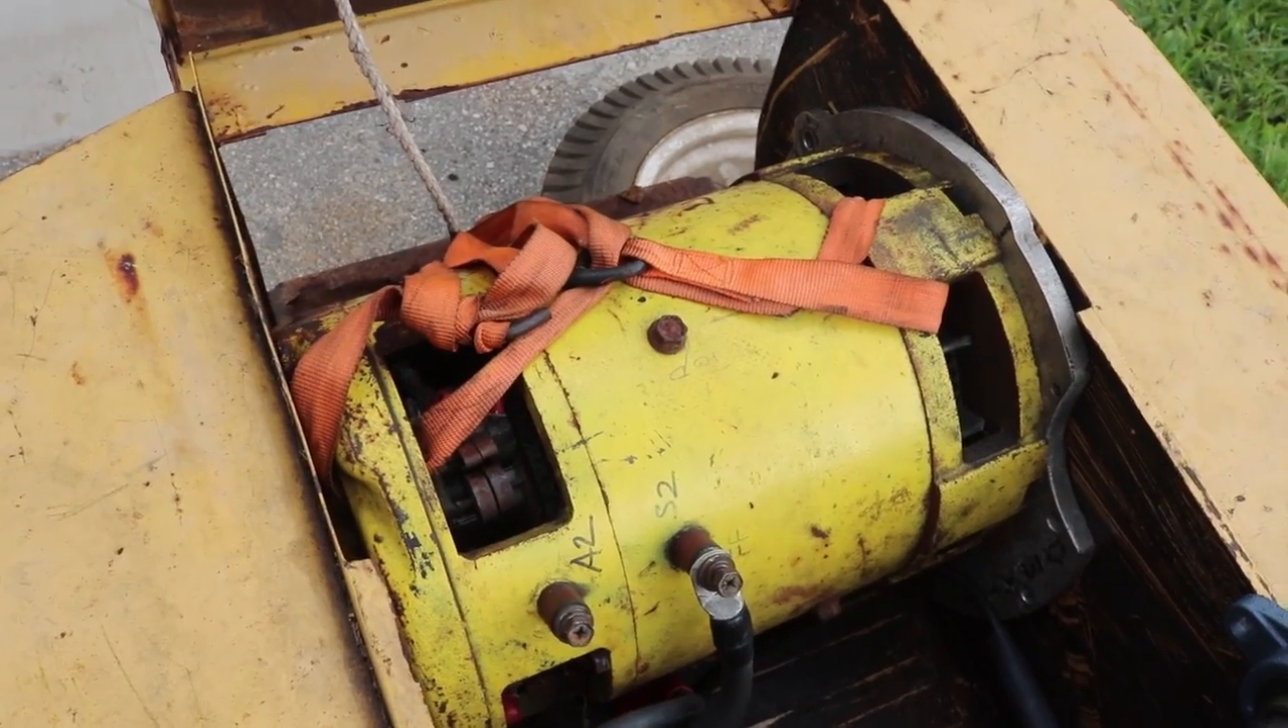So I've got the motor in at least temporarily.